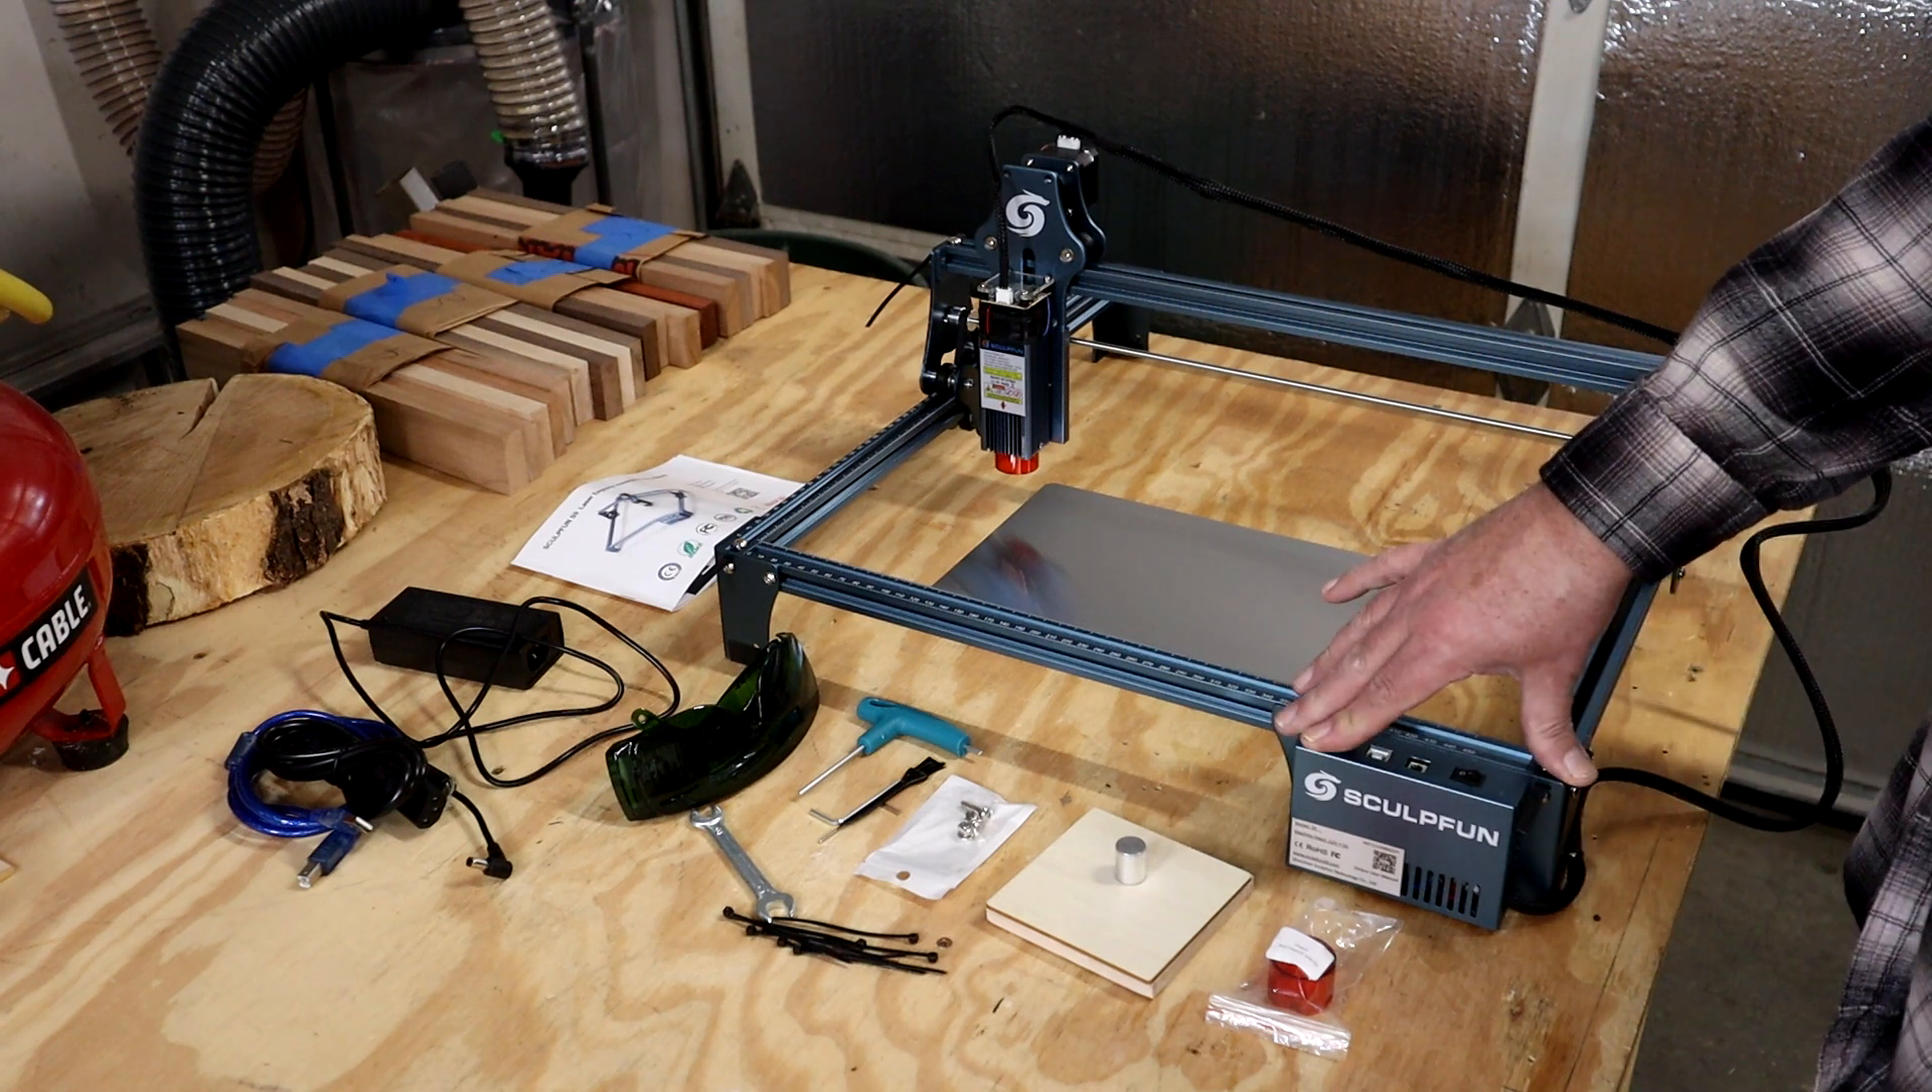As you saw in the video earlier, I was like, where's my fourth leg? Well, it's right here. It's attached to the control box.